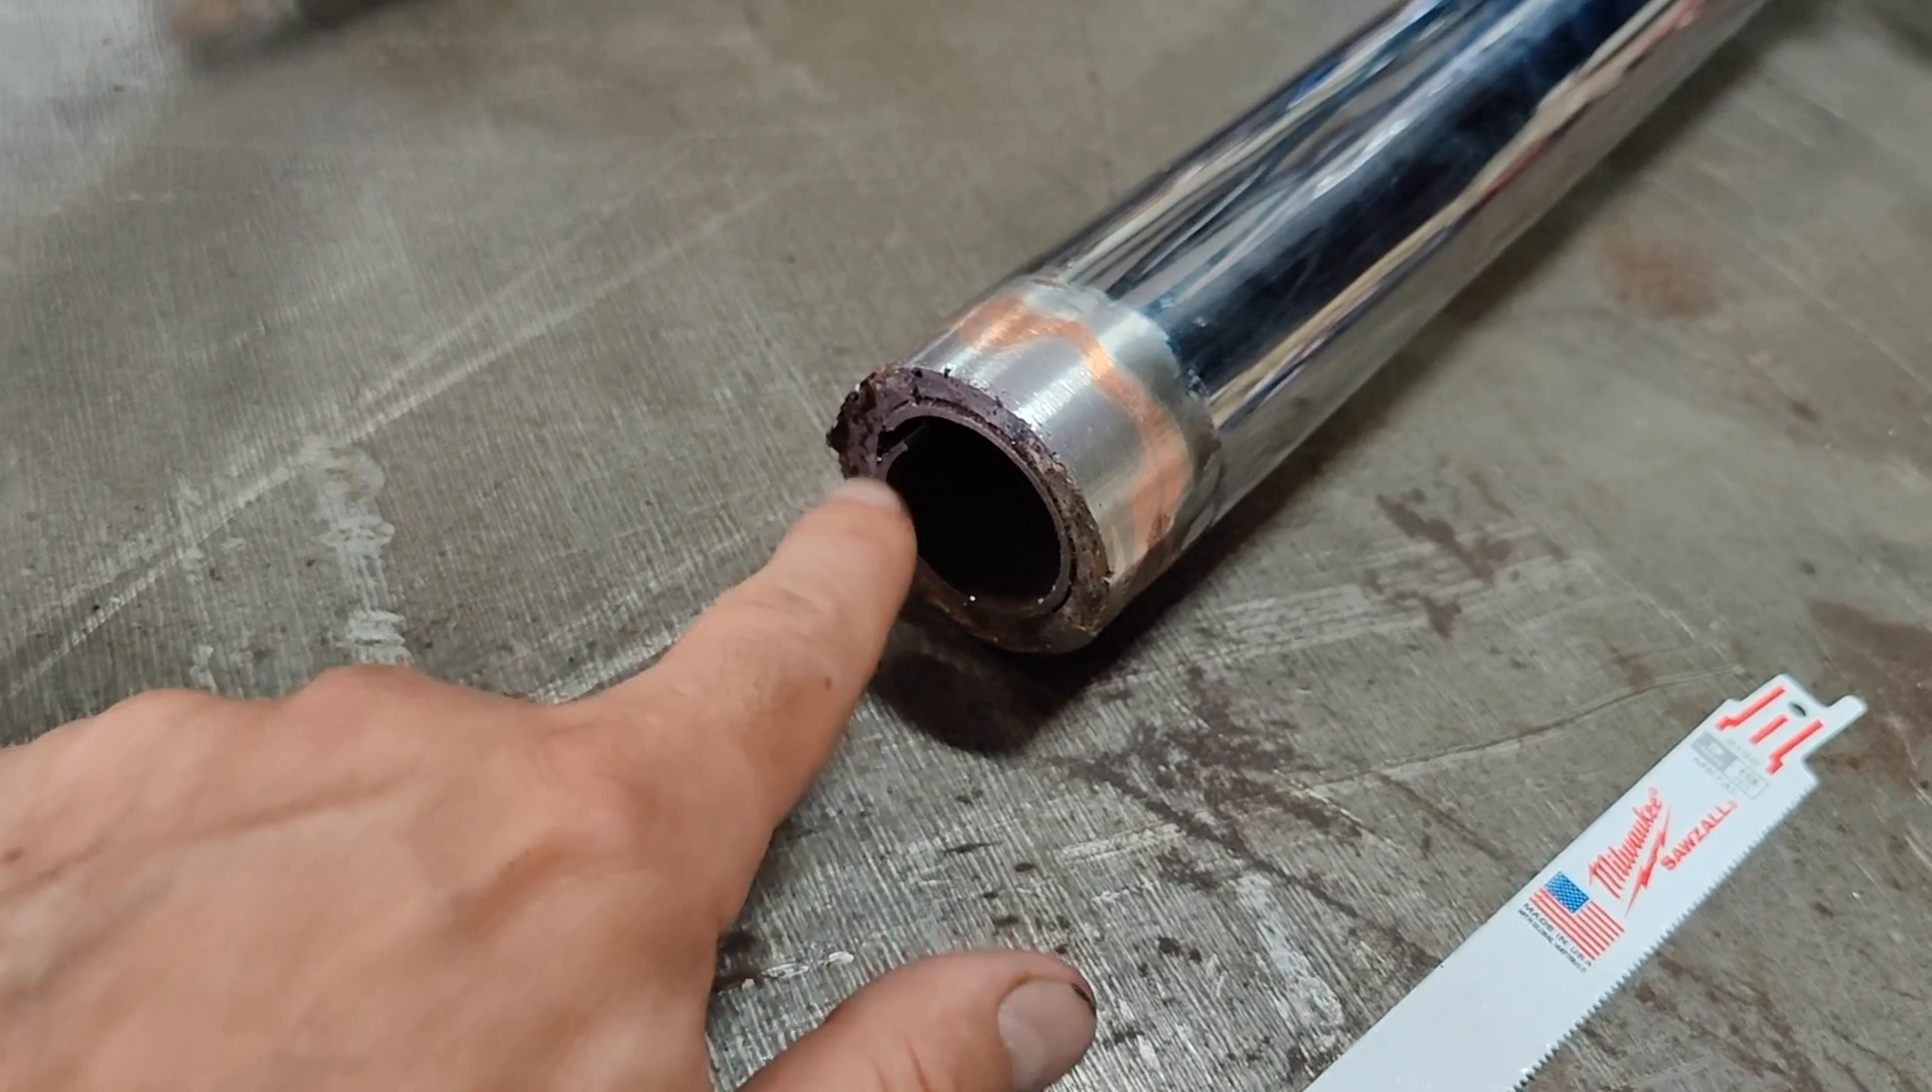So now I'm up to the point where I've cut this axle in half. I need to get the old sleeve out.